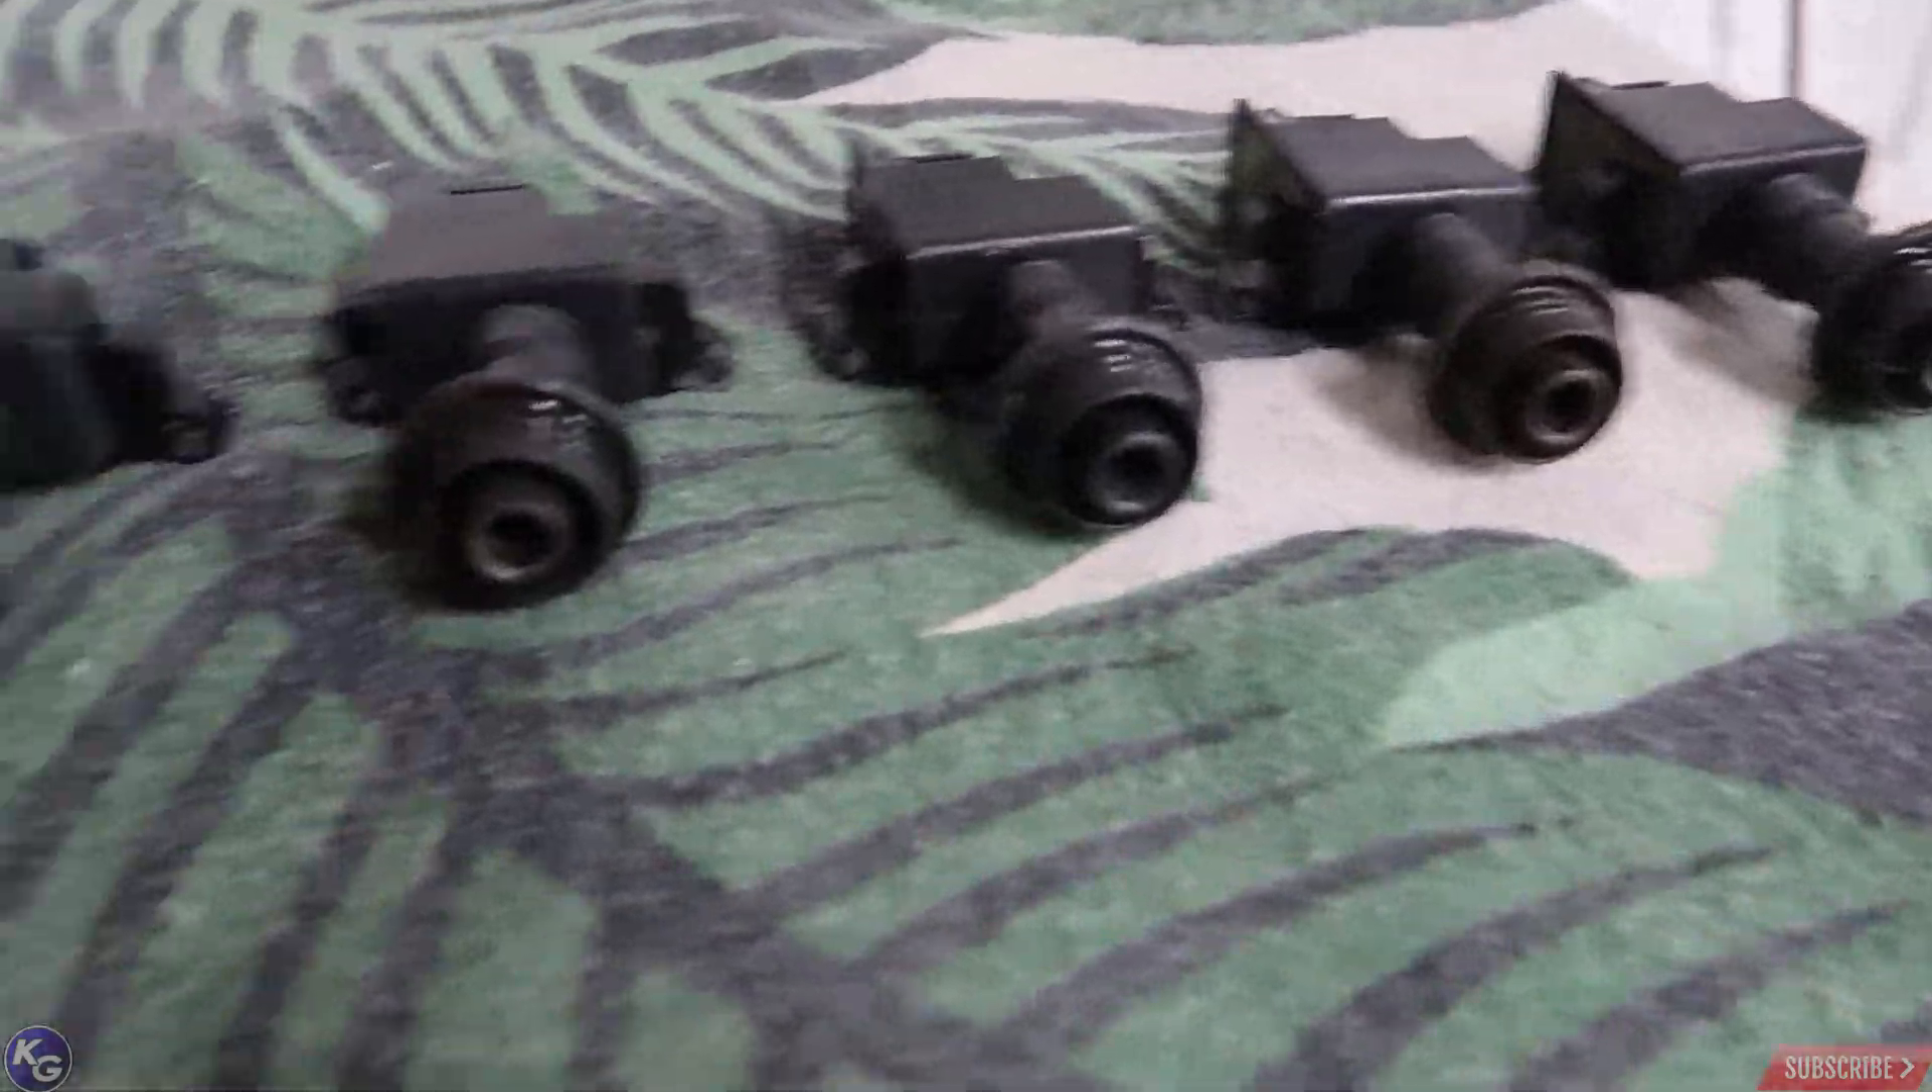Alright guys, so we went ahead and removed the coil packs.